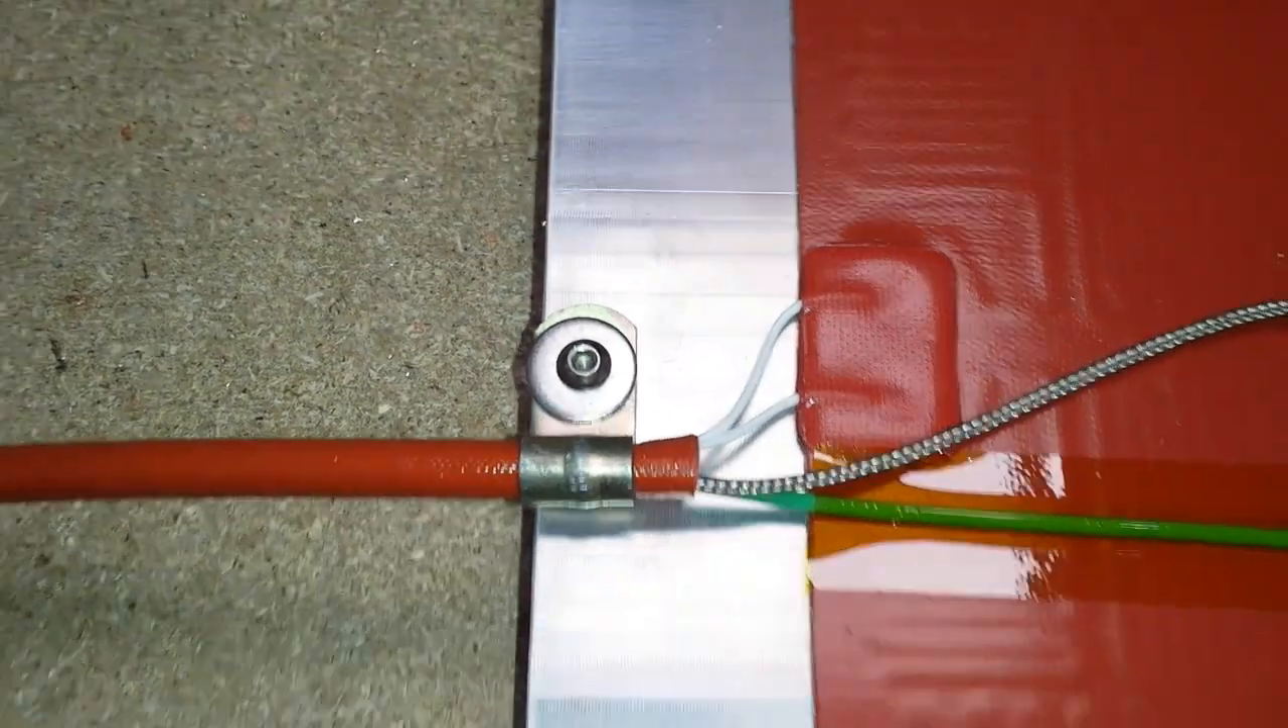So I fitted a basic cable strain relief and some high temperature silicone sleeve, which keeps everything nice and safe and stops from pulling on these when handling the heater and just protects everything.